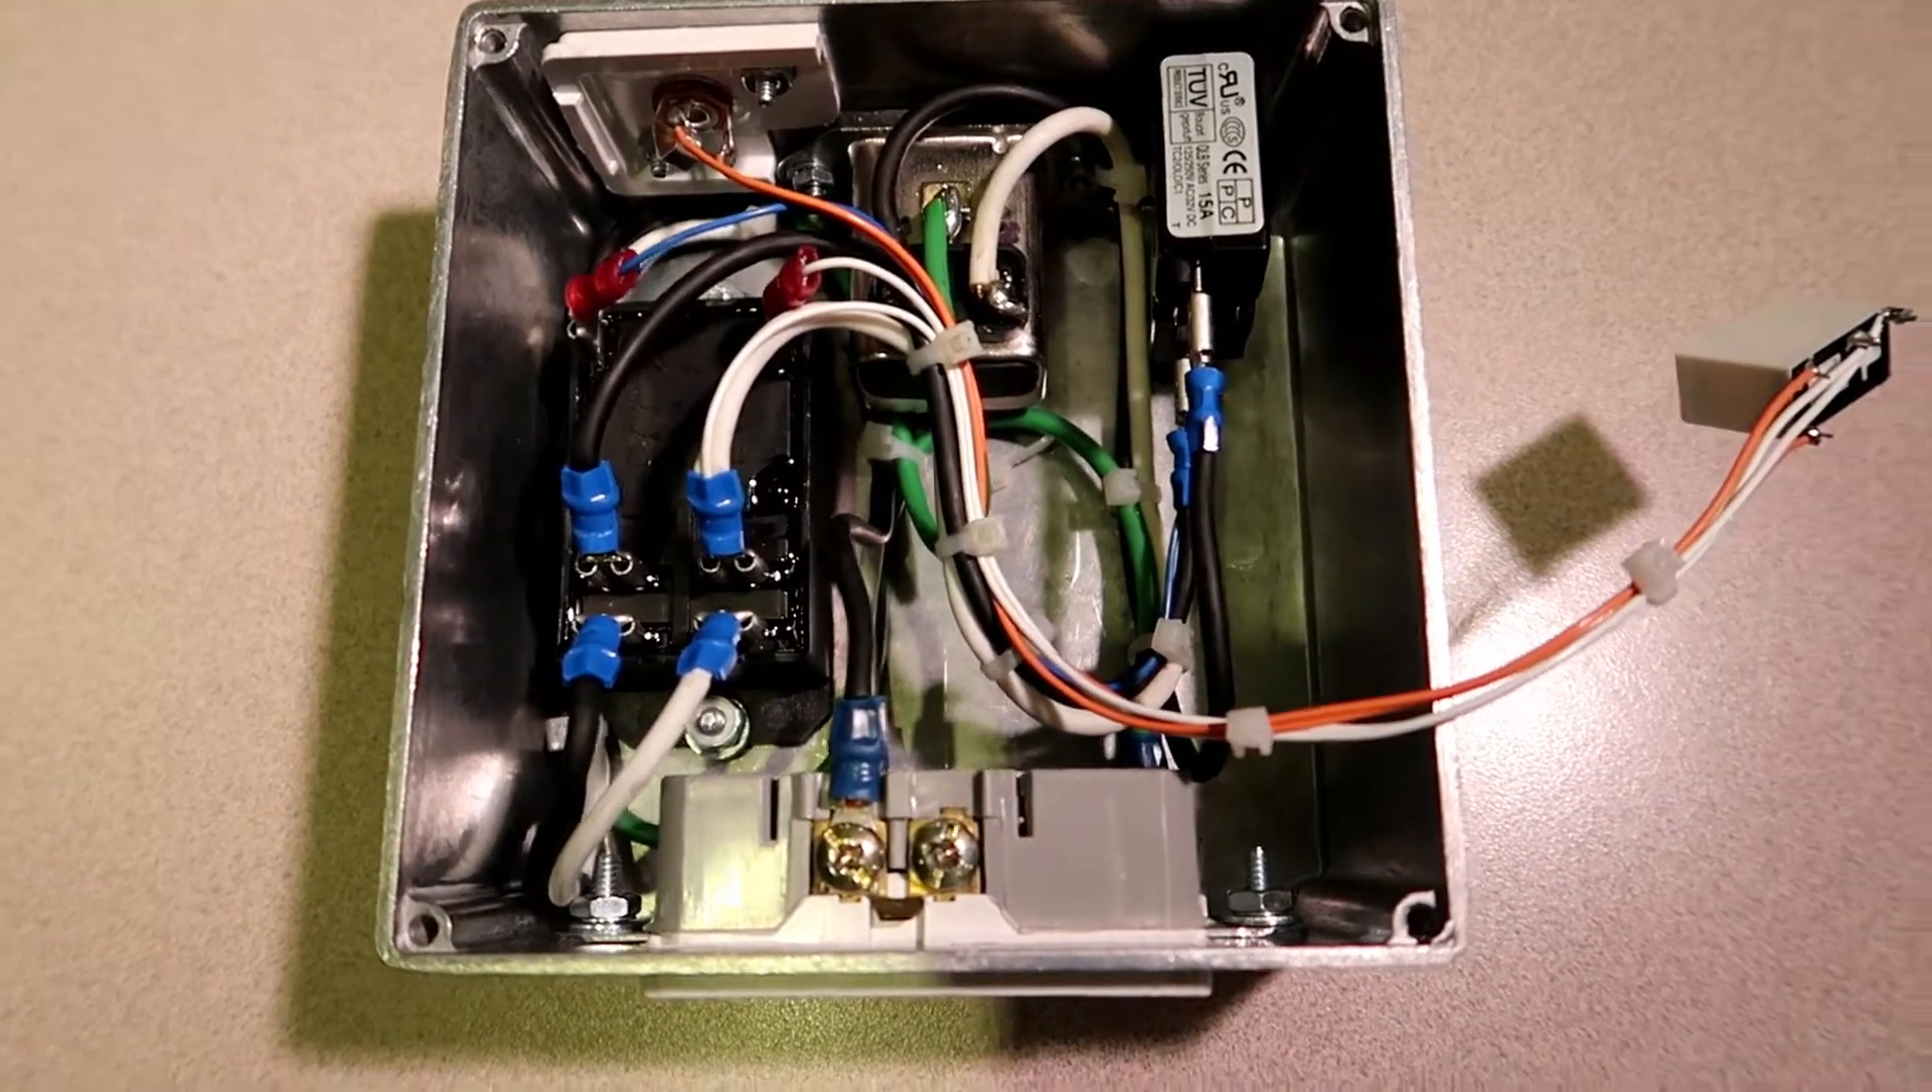Got everything wired and in the box. I still have this relay hanging.